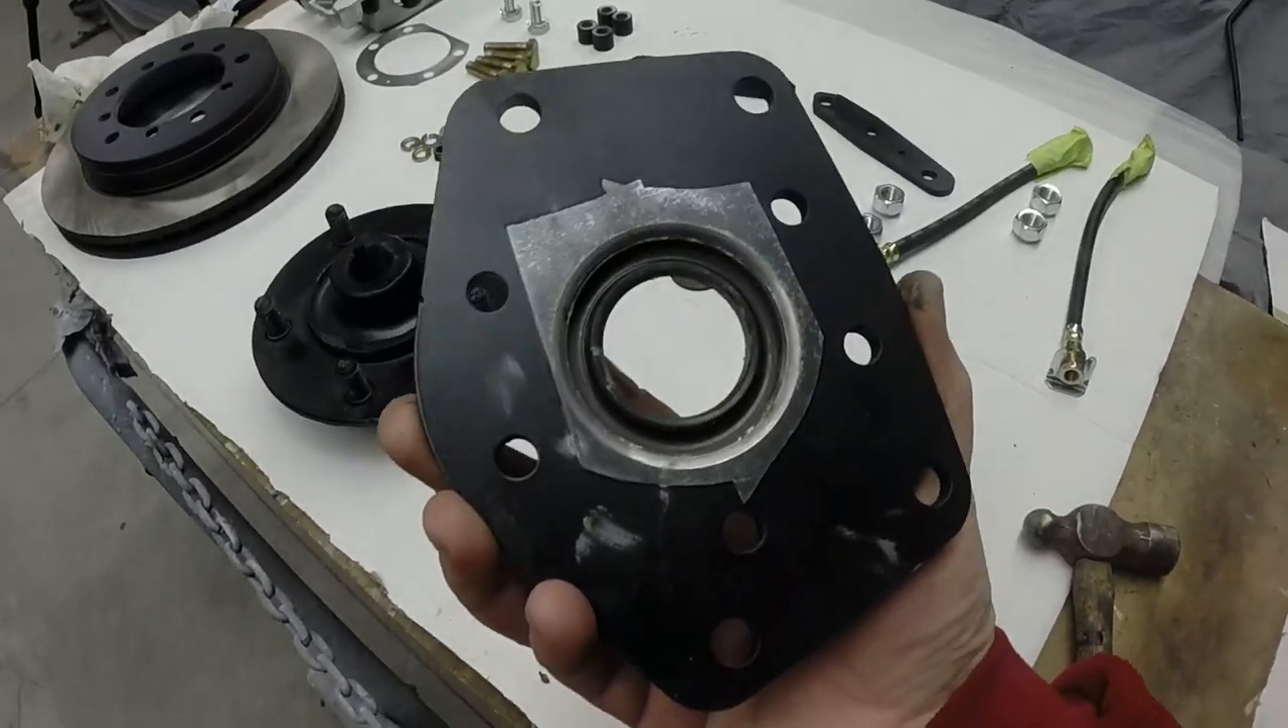Here's my piece with the seal in it.